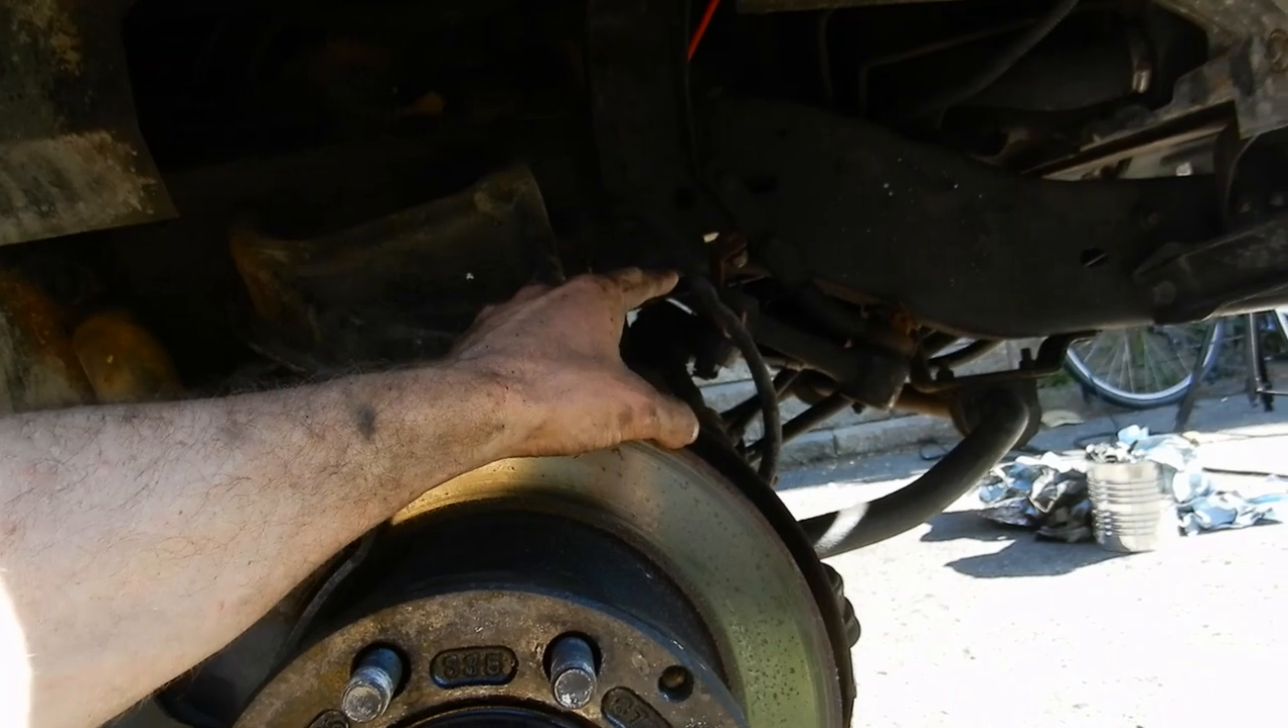Okay I've put this rotor back on.